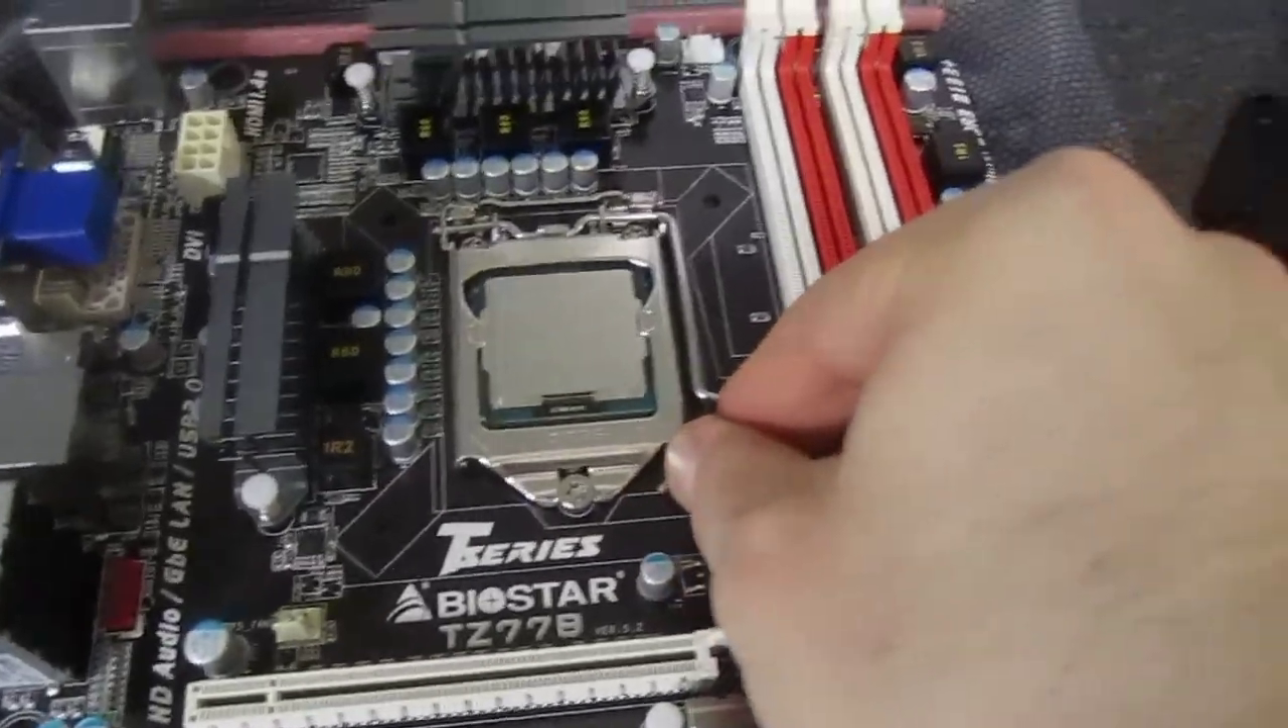And, uh, CPU is seated.